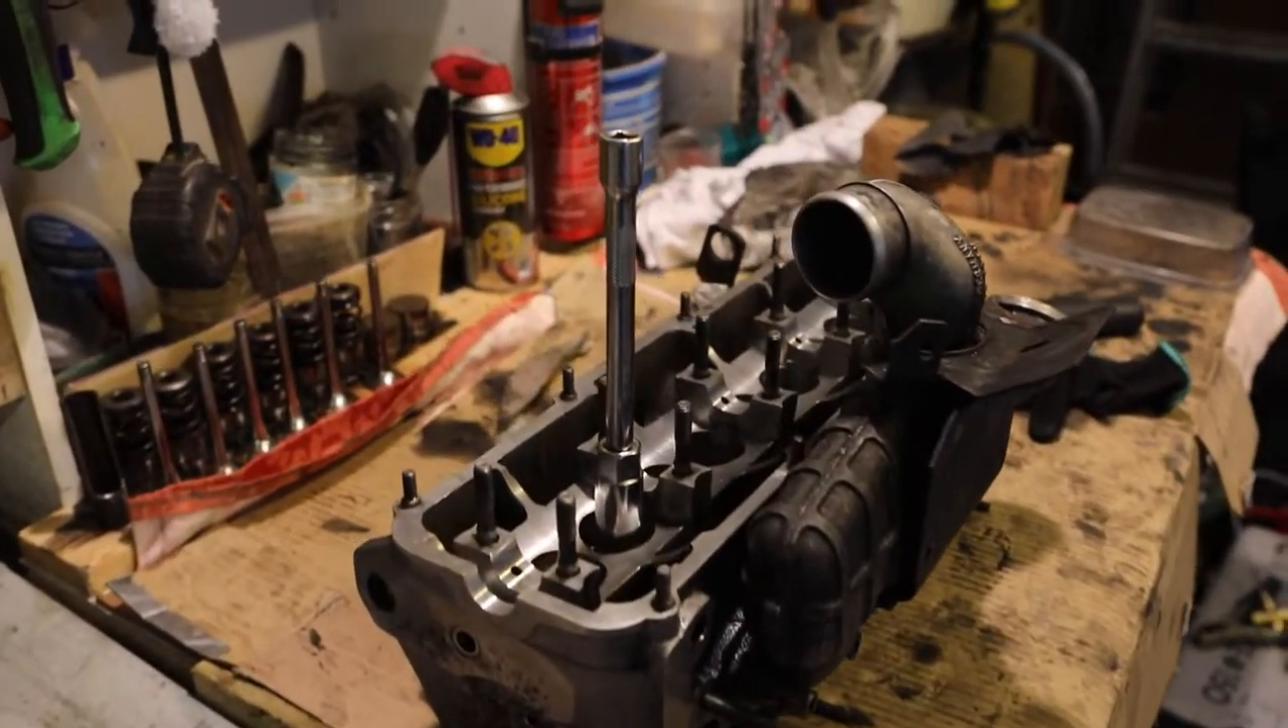I've already taken a few of the valves out.